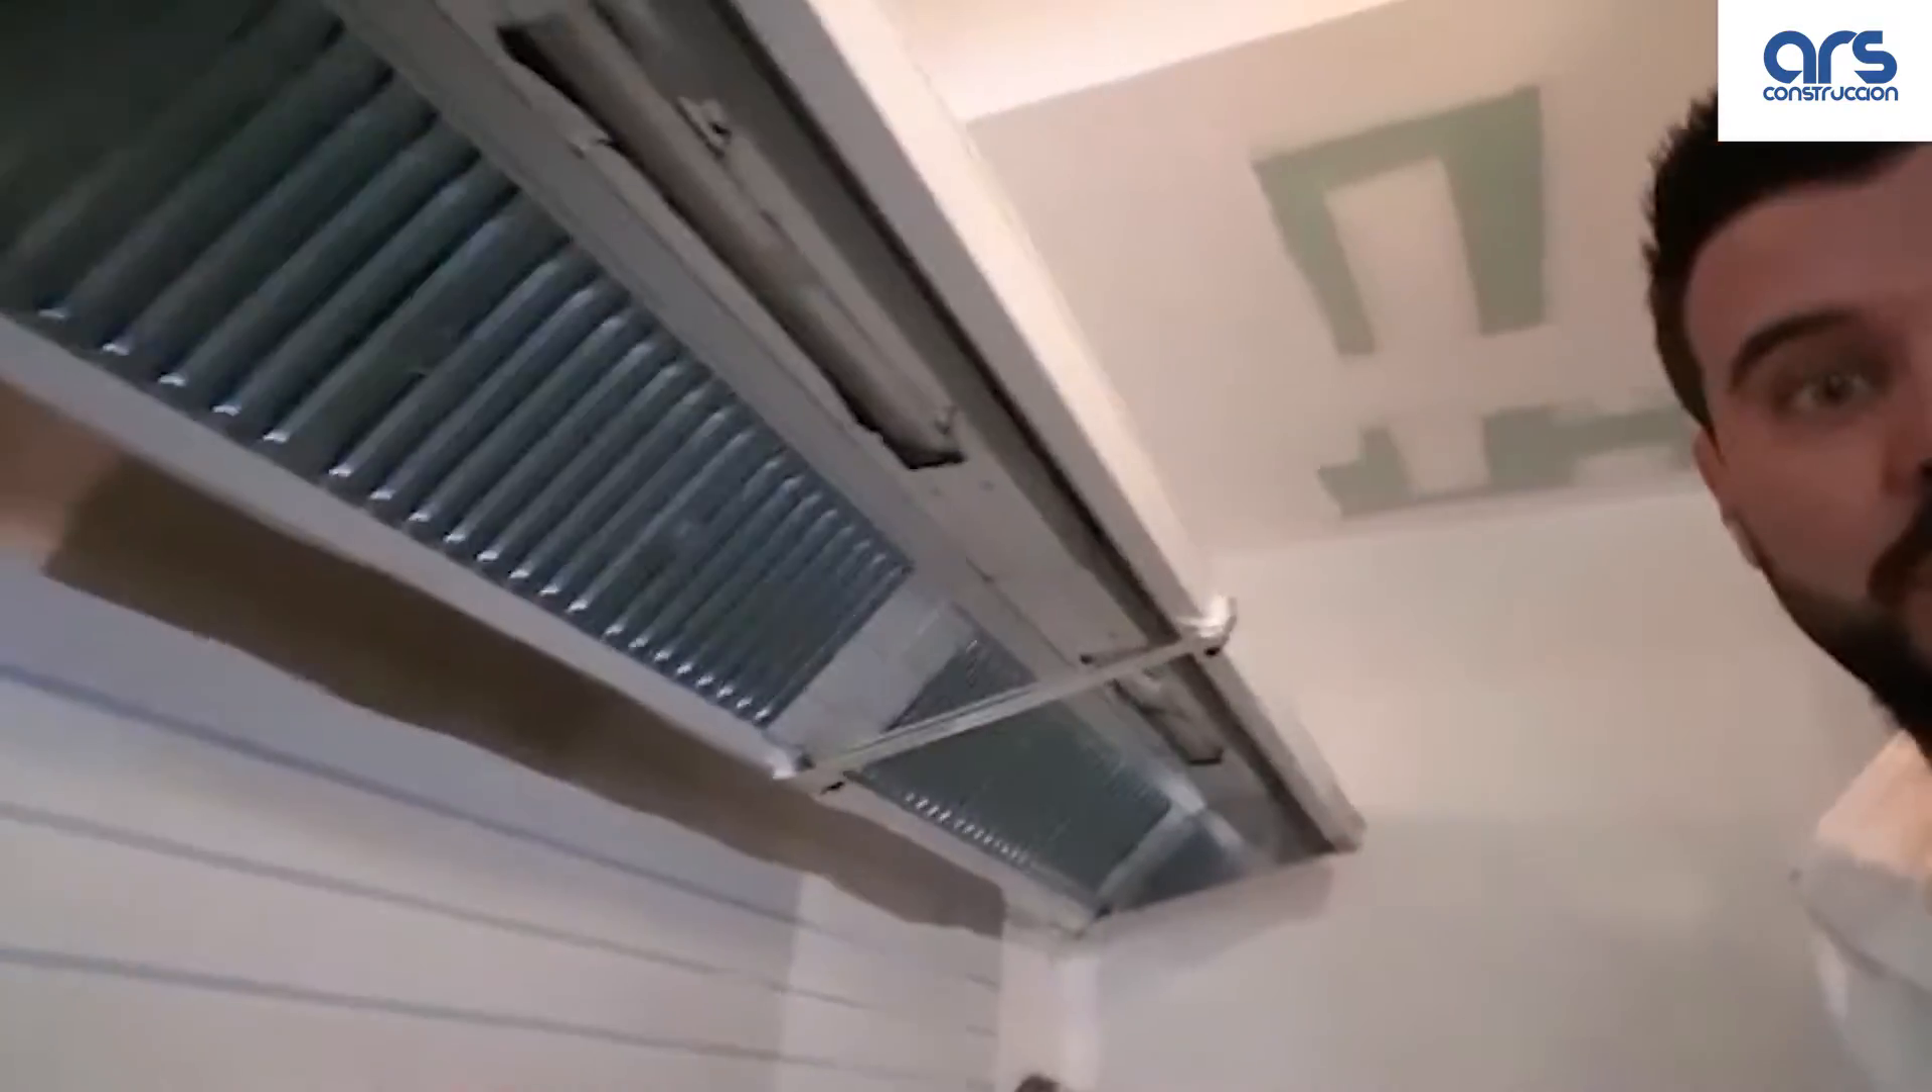Aquí en la cocina, fijaros, ya hemos colocado la campana extractora, una campana de acero inoxidable de 3 metros y medio, casi 4 metros de longitud.